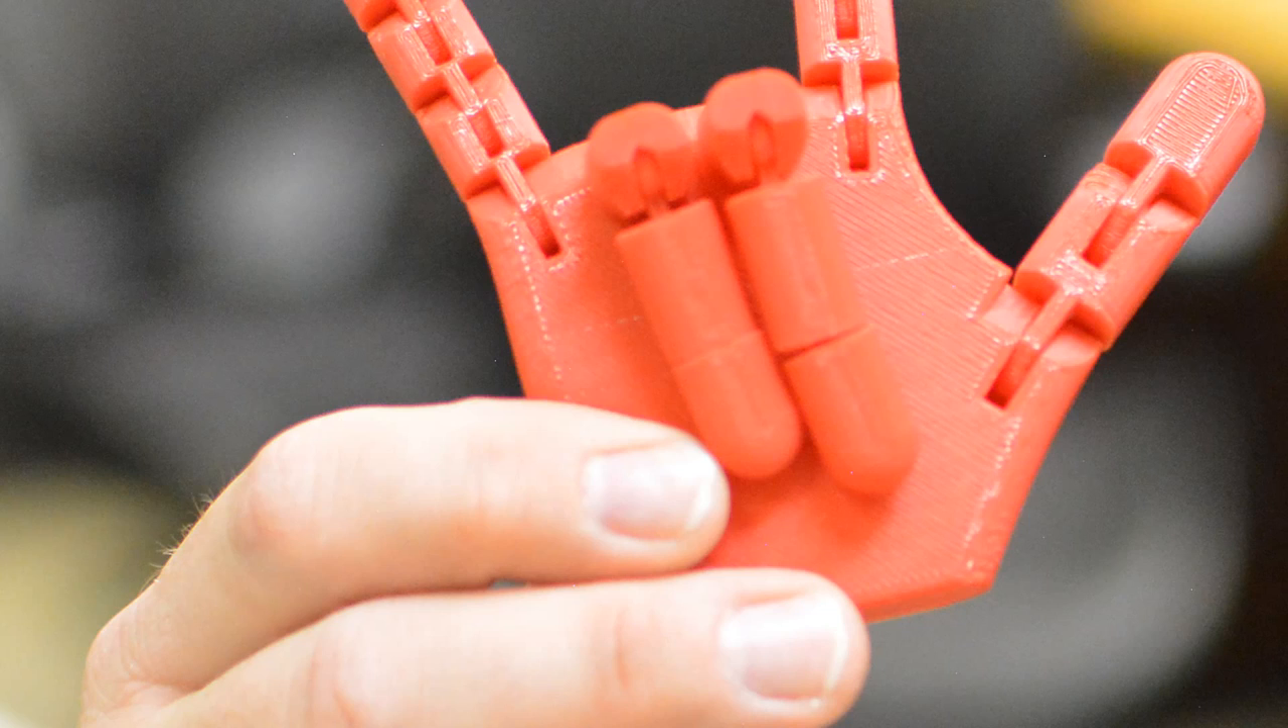We've printed out a fully jointed hand. It's not hooked up to any motors yet.